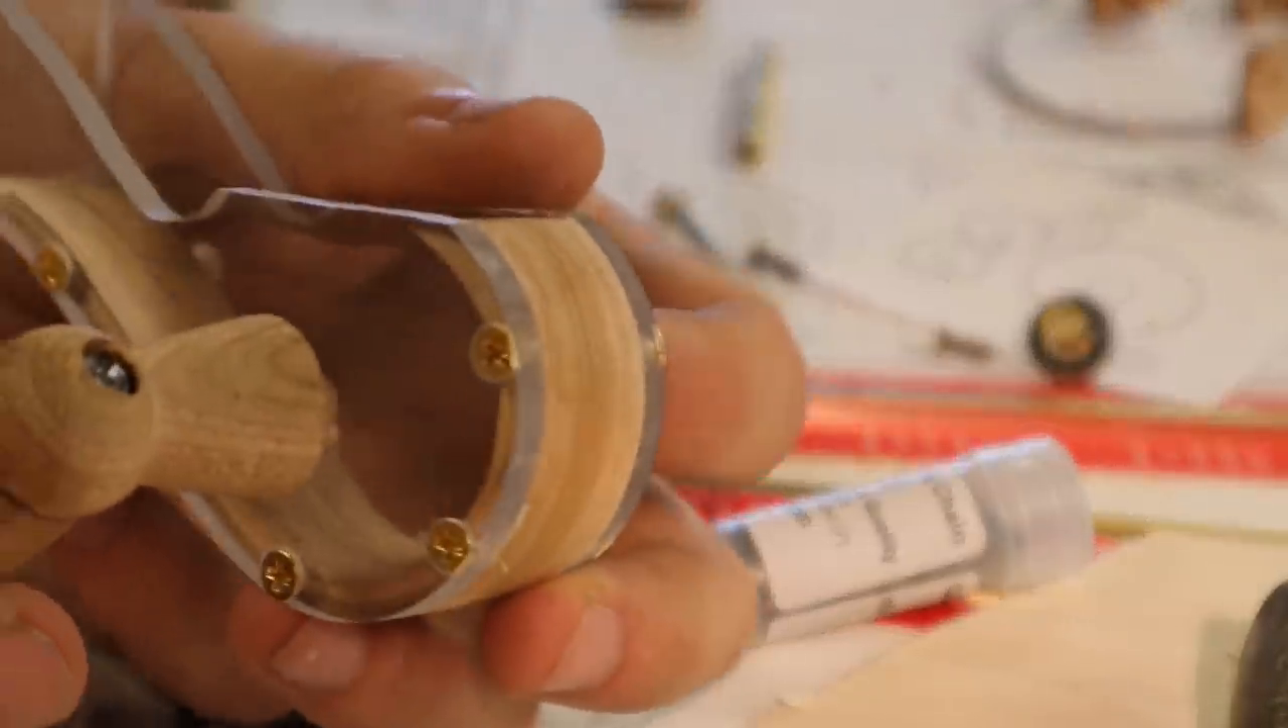That is the bottom portion of the crankcase put together yeah that's a lot of screws holding that together.